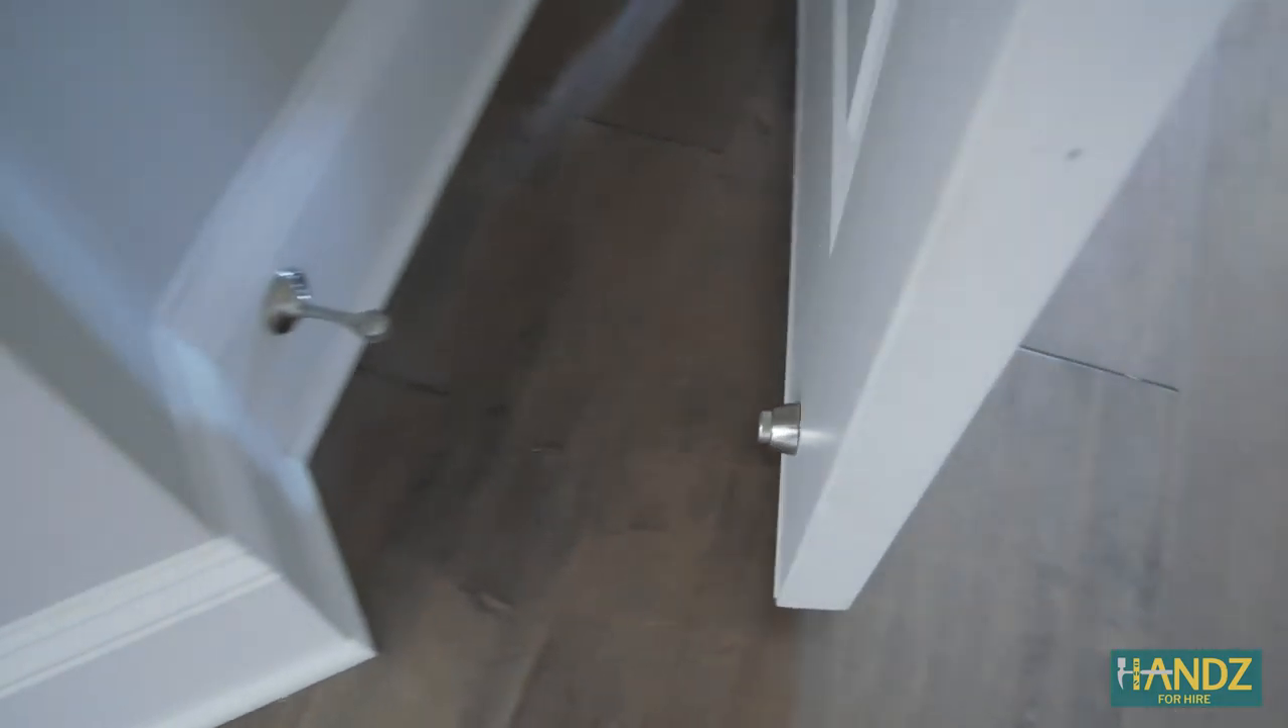I installed a little magnet on my door right here. It's just behind the door, and so the doorstop is now magnetic, so I can keep my door open.